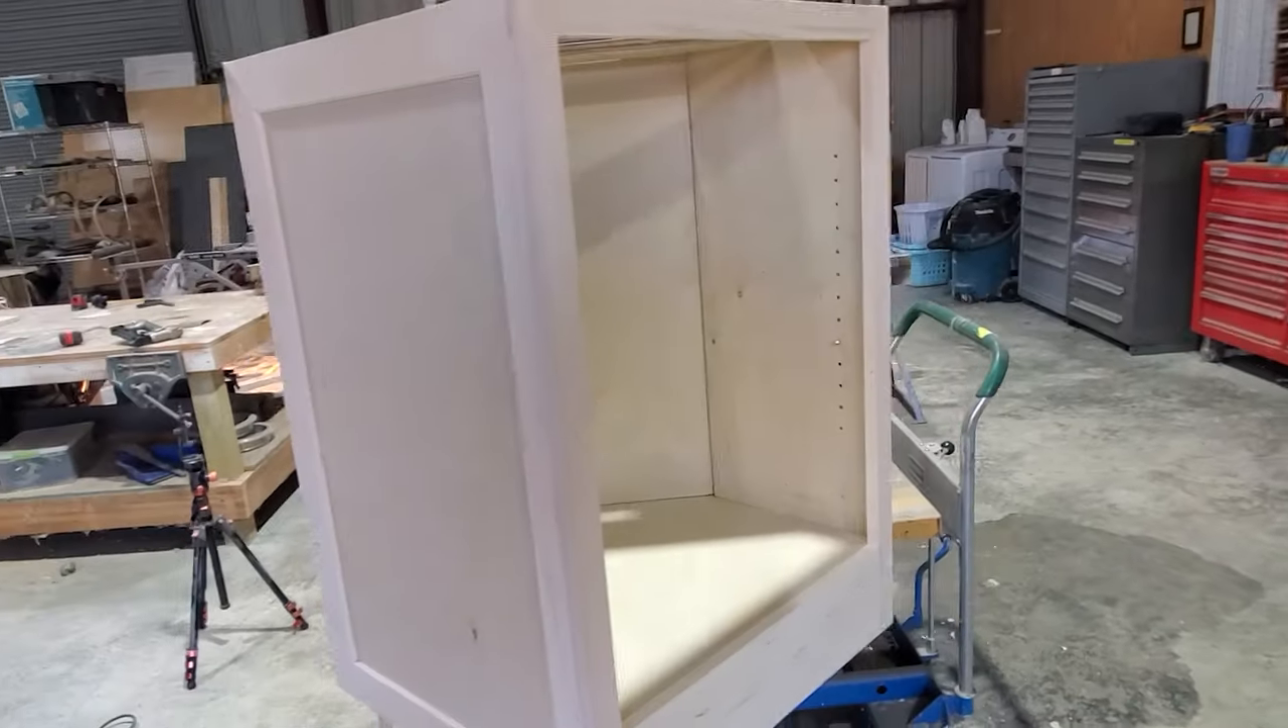Here's a walk around the kitchen island. It's mostly complete. I just need some doors and a little bit of touch-up work and start painting.